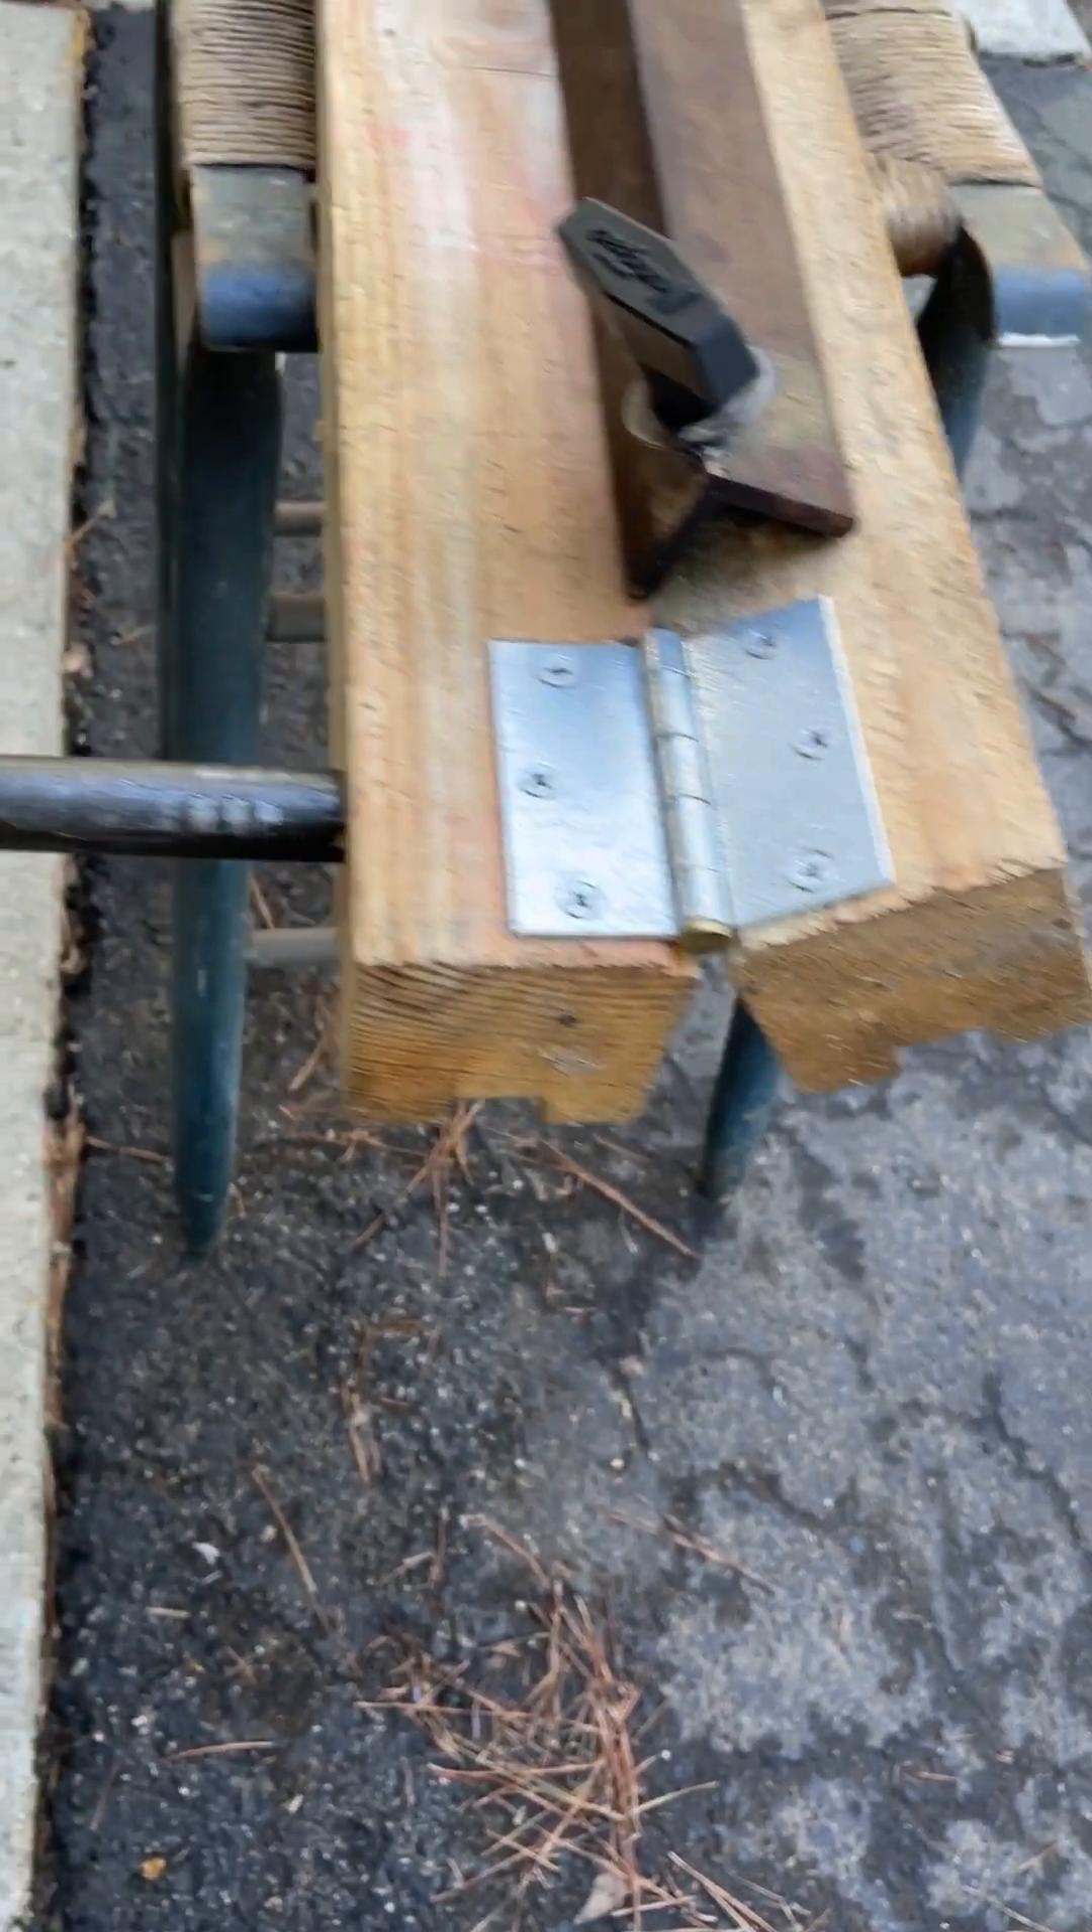I chiseled out for the hinges to recess the barrel part of the hinge and I made sure that the barrel part of the hinge landed between the two boards.